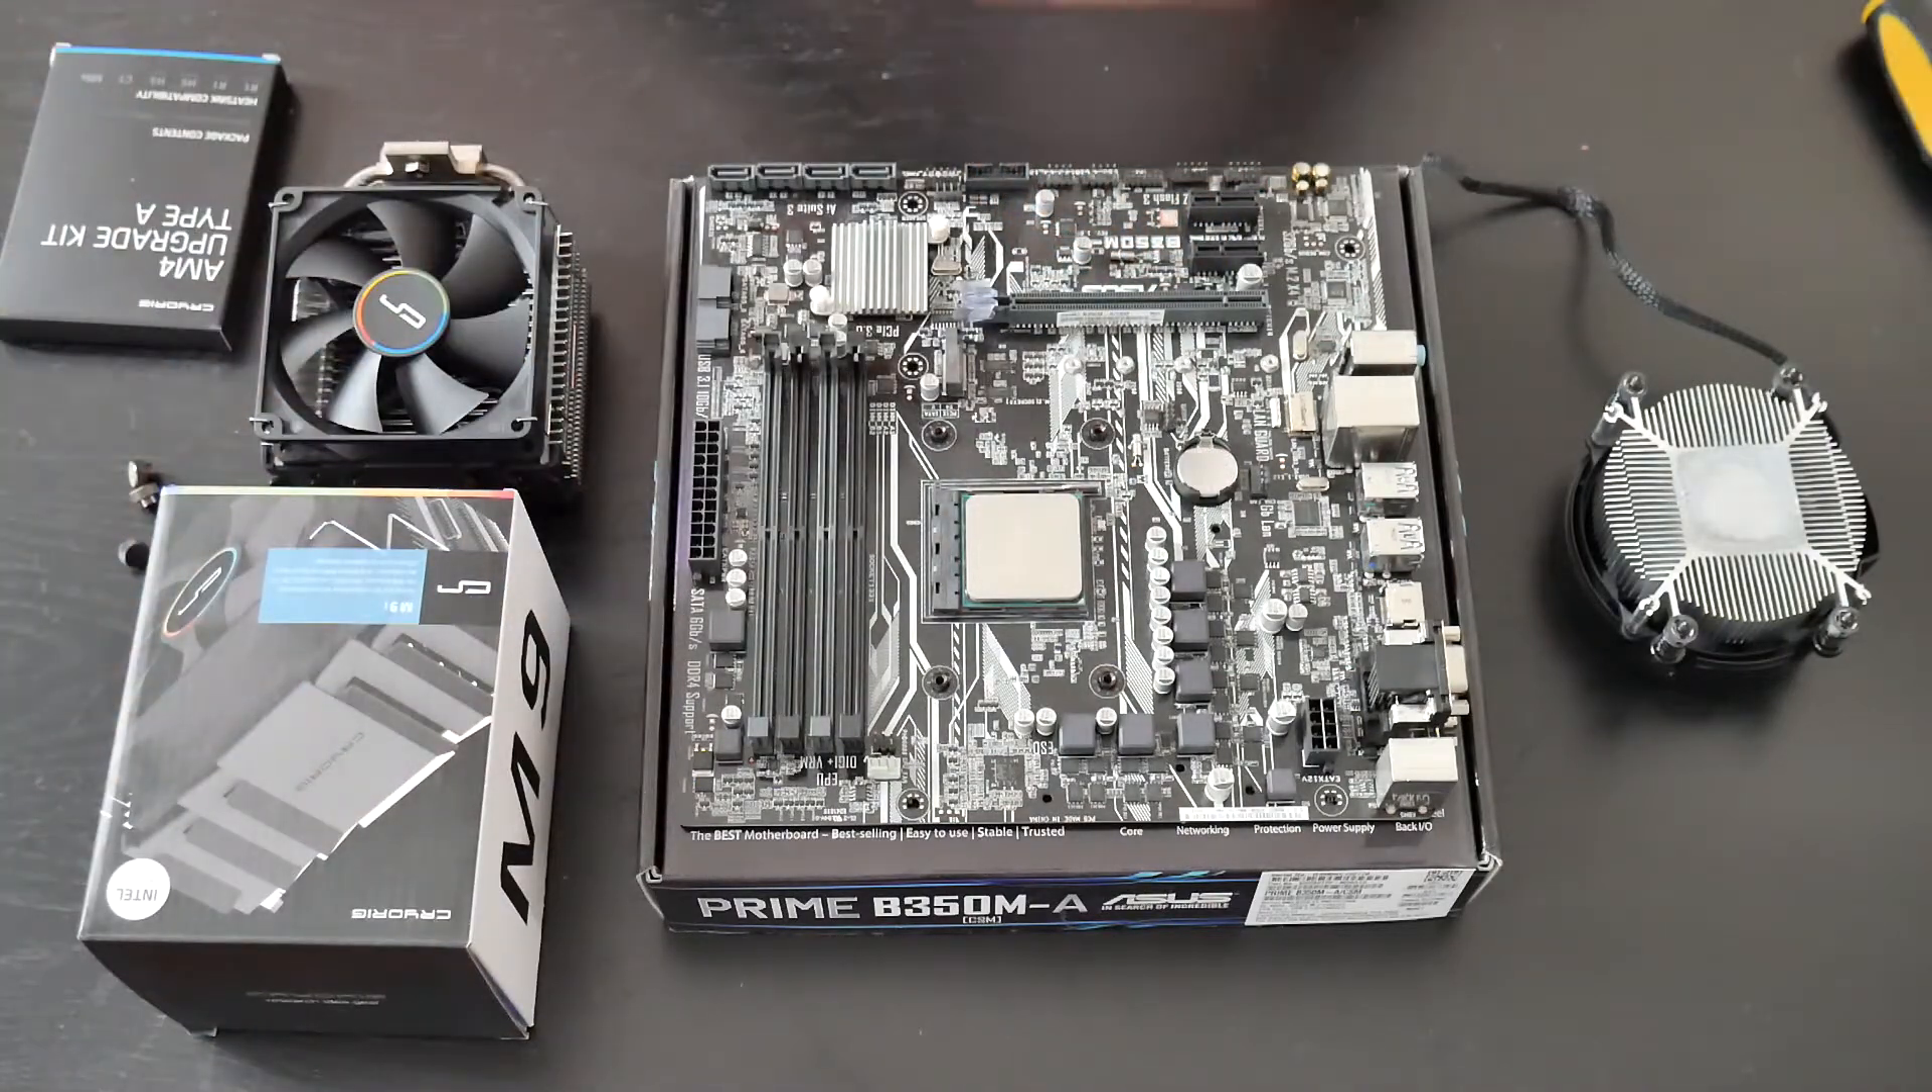I just took the stock cooler off.